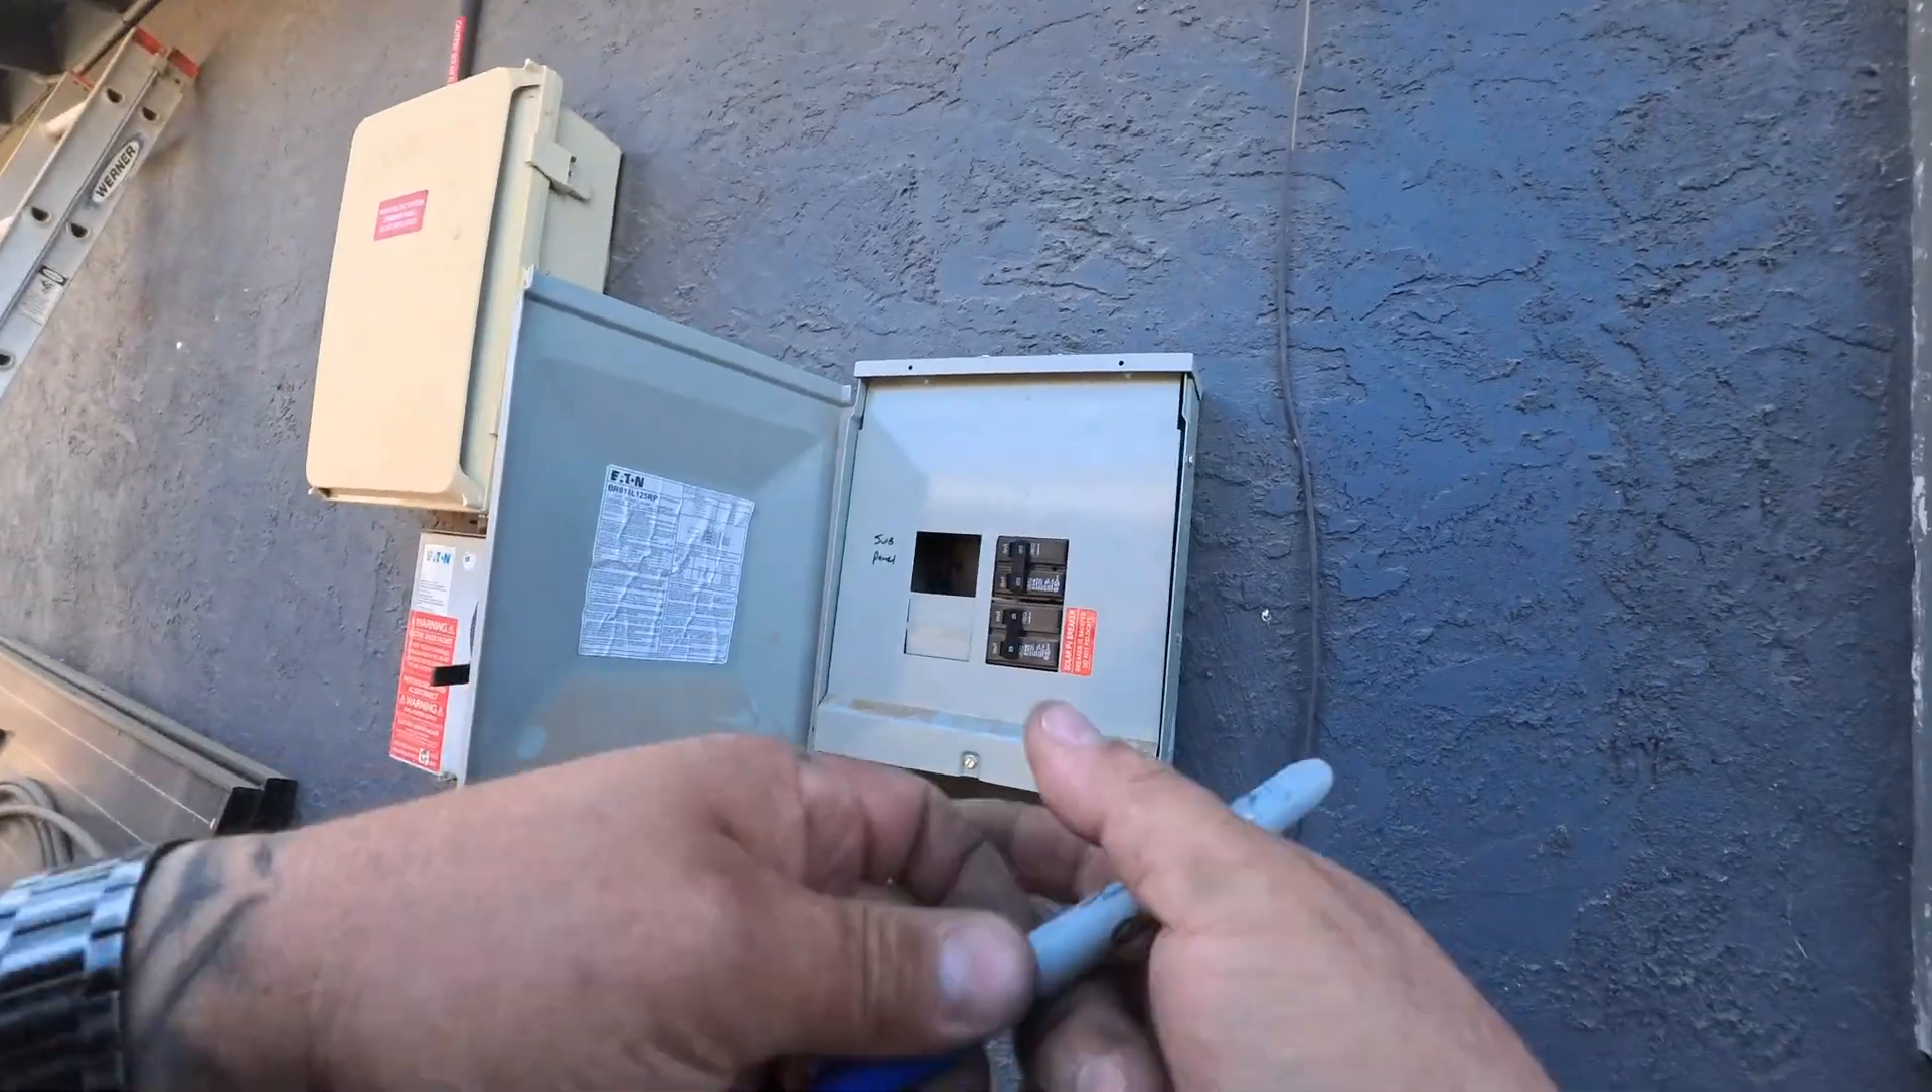And I'll have to come back and put breaker blanks in but I don't have any on me right now.